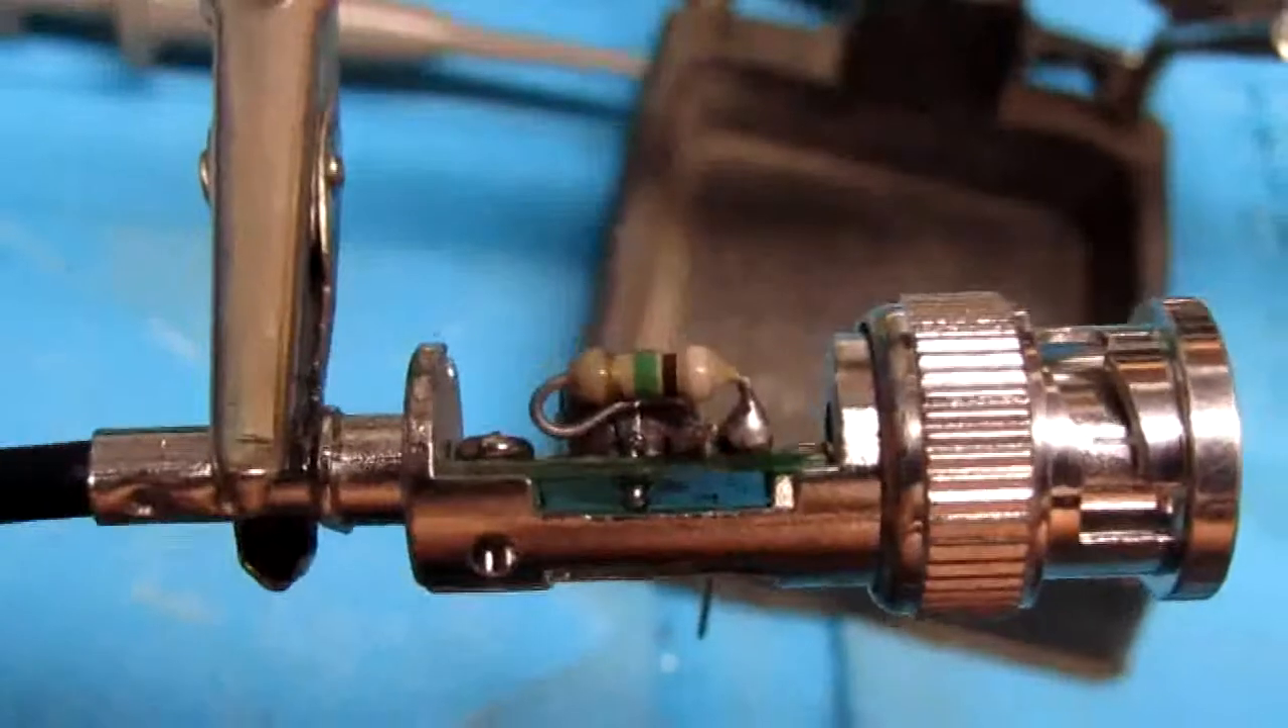Okay, second resistor is soldered down.